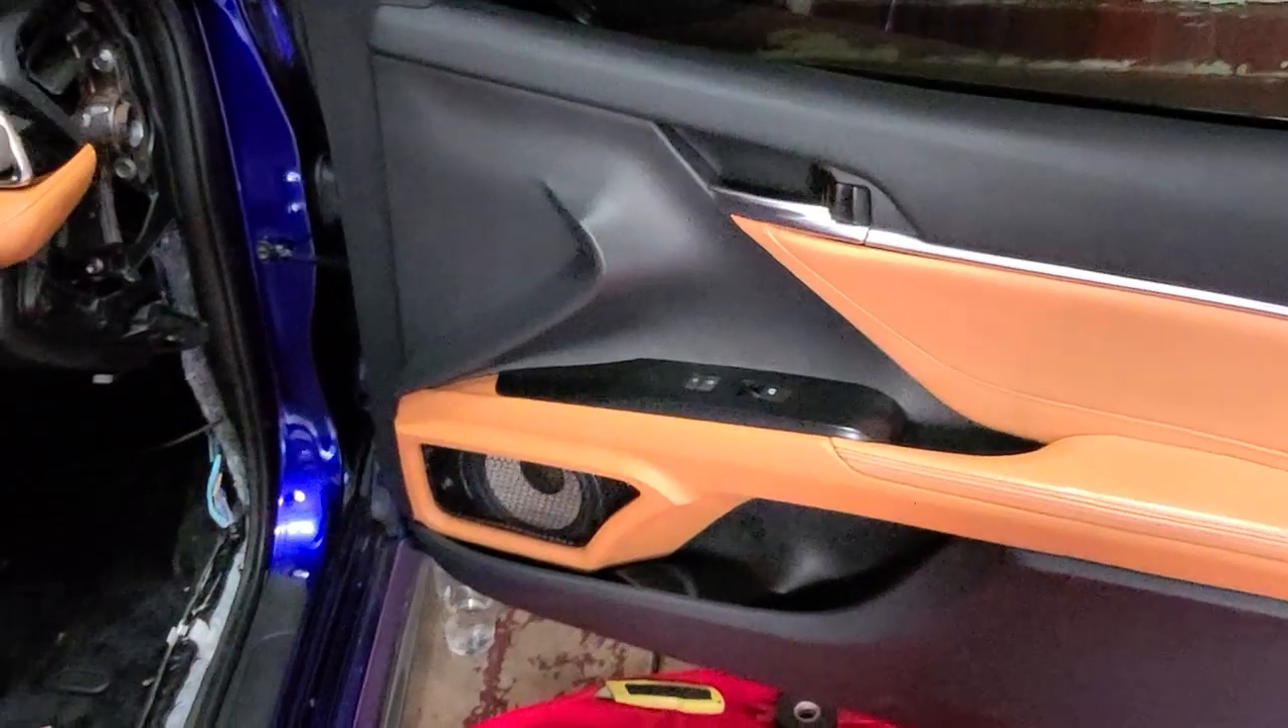Okay guys so the panel is back on.